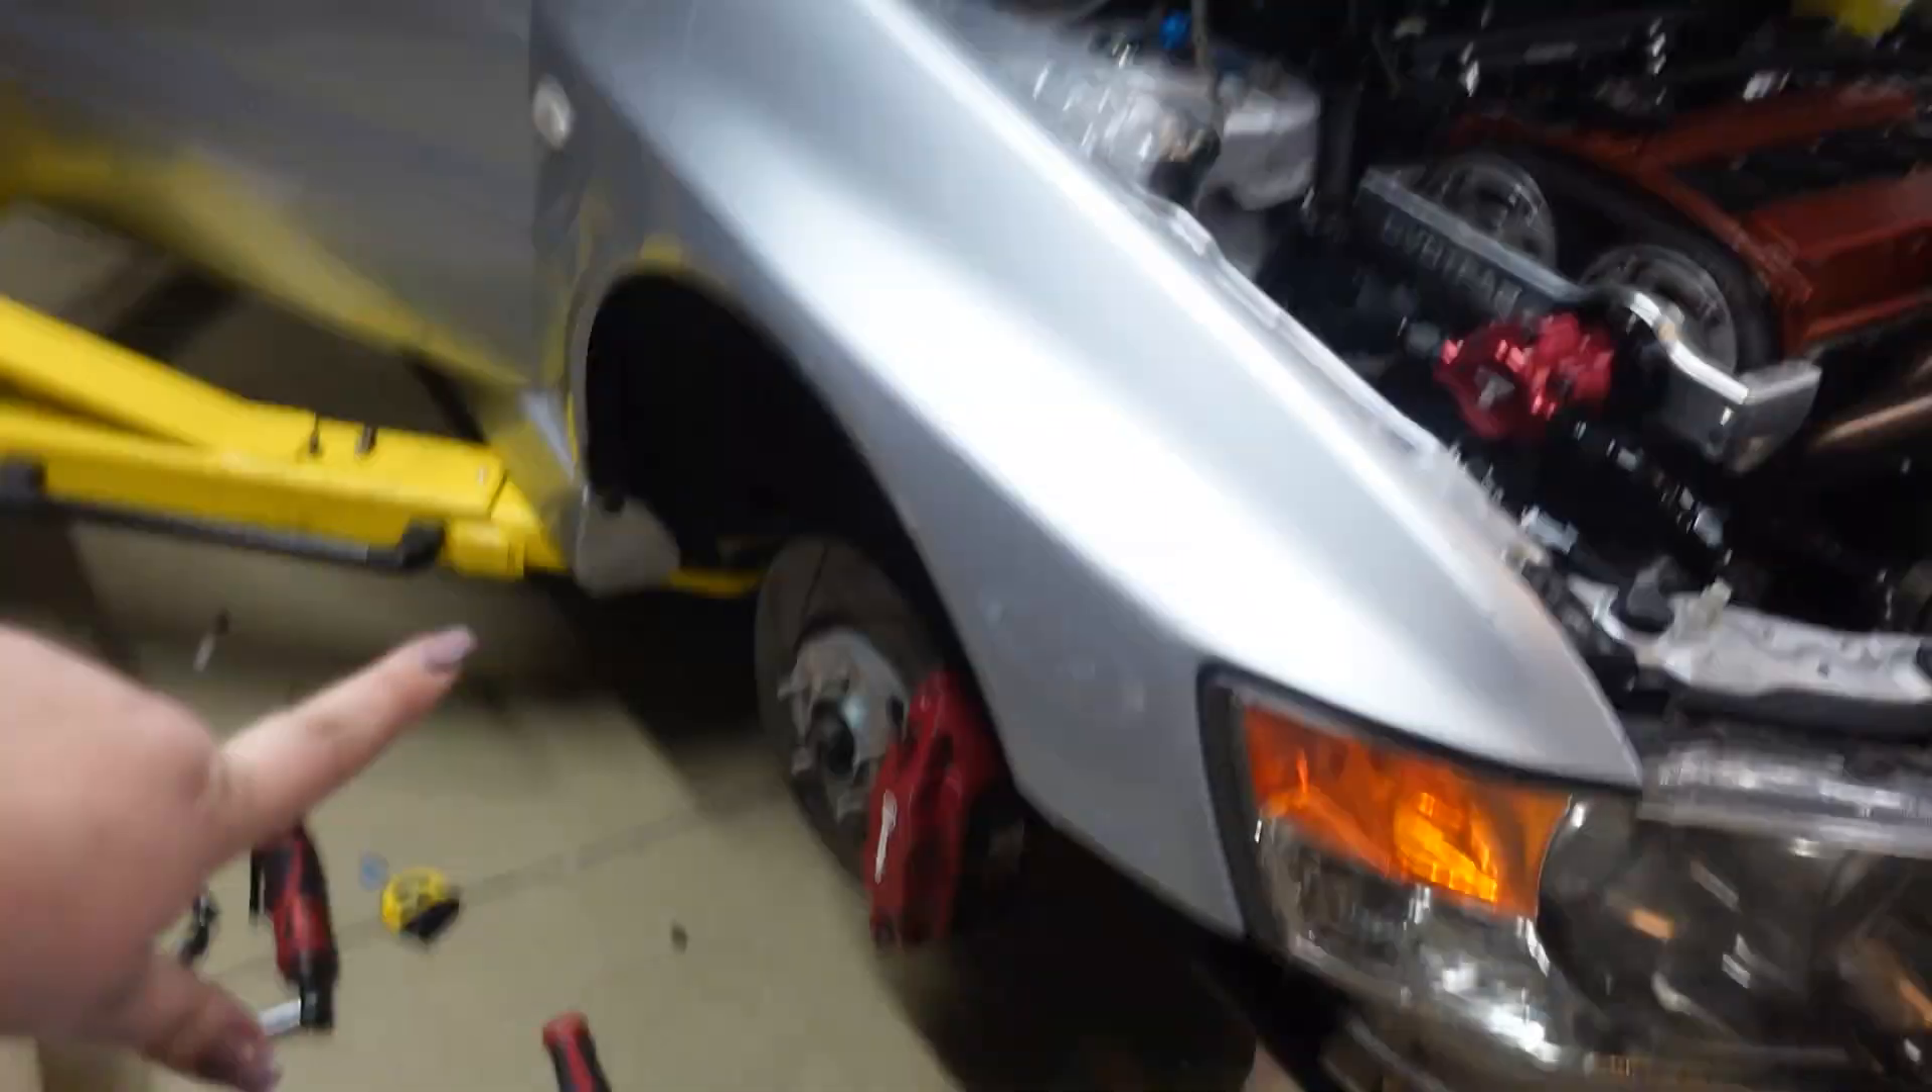We don't have the wheels on or anything.